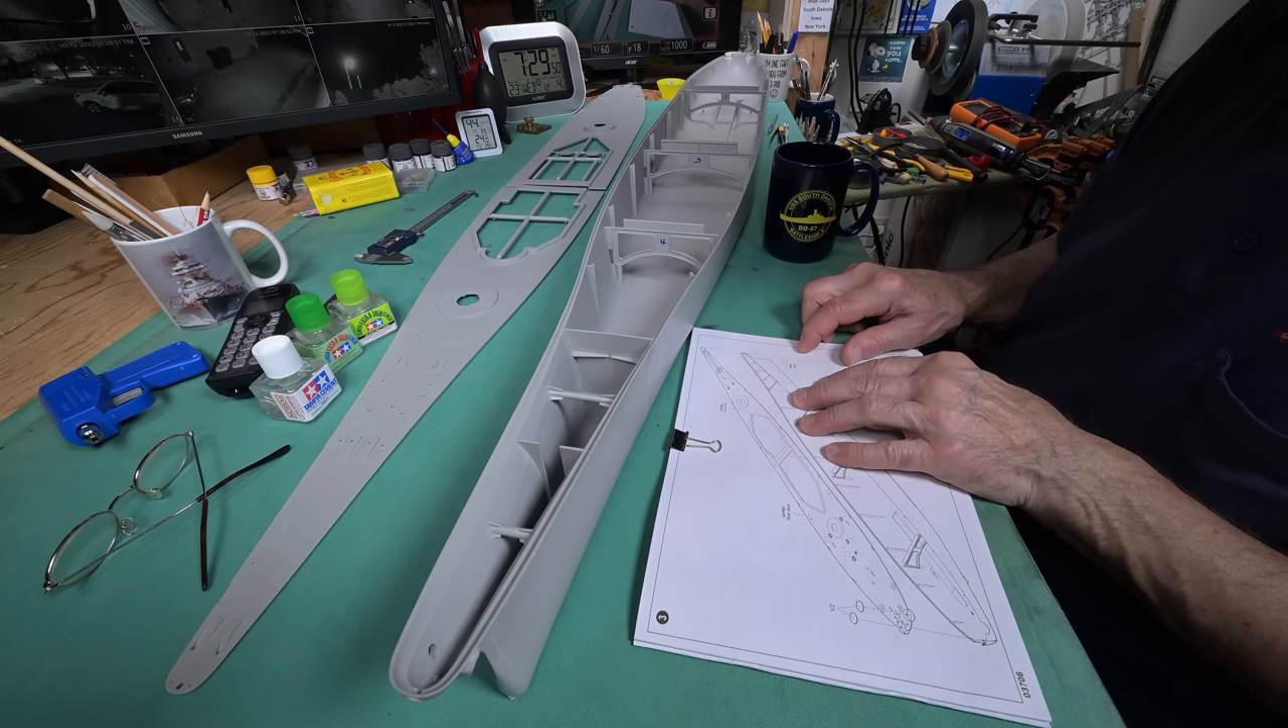Step three wants us to glue the deck down. I'm not ready to do that yet.